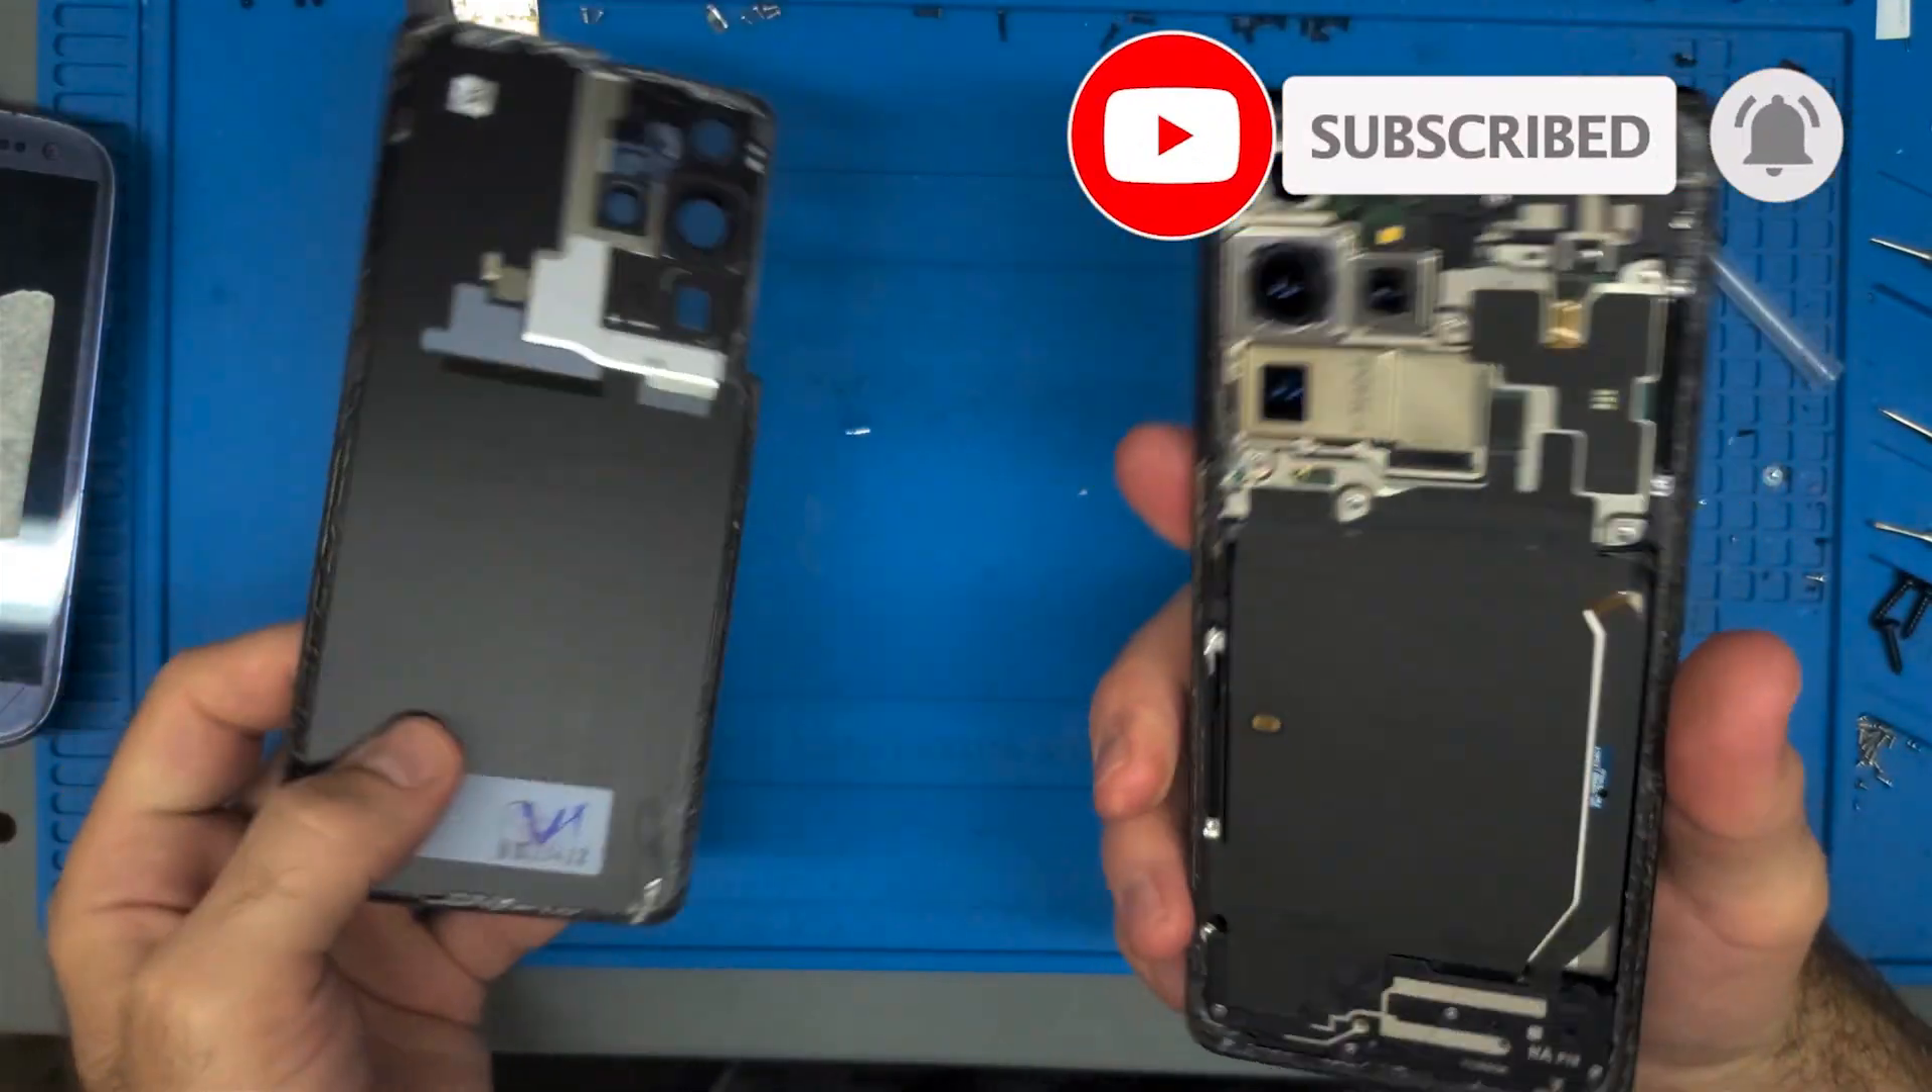And there we have it back cover off.